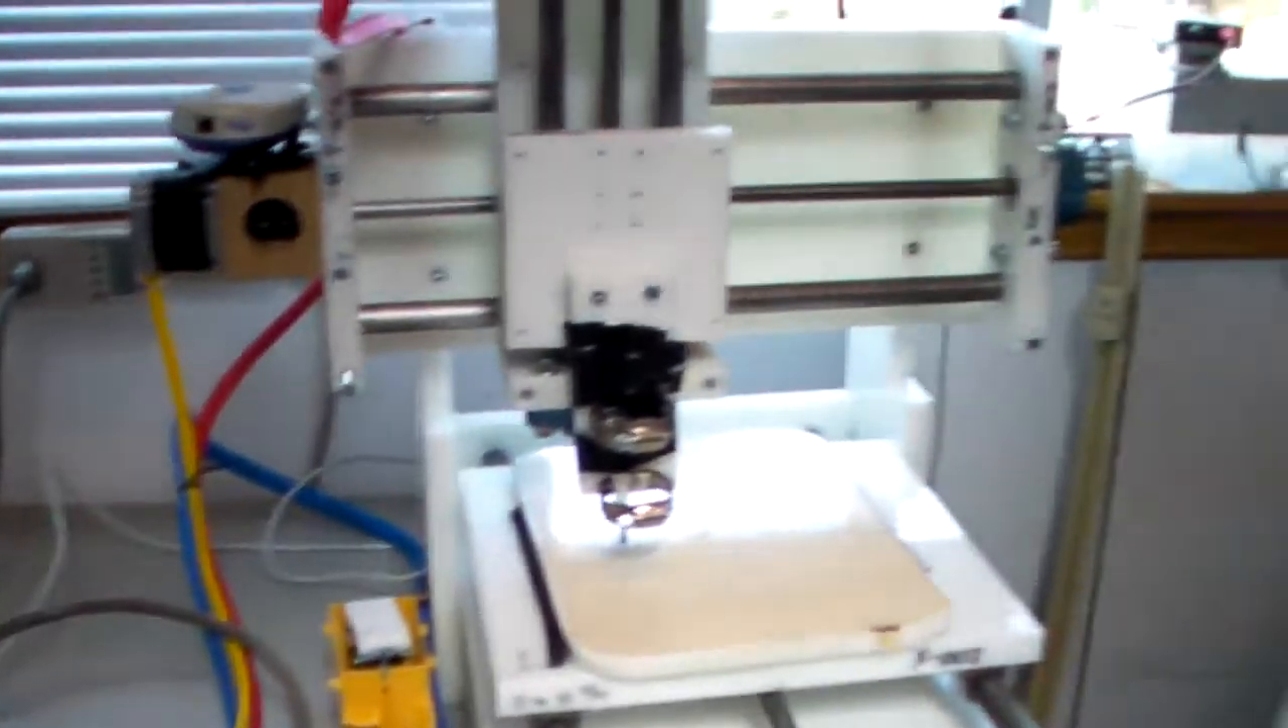The machine is now primarily assembled.